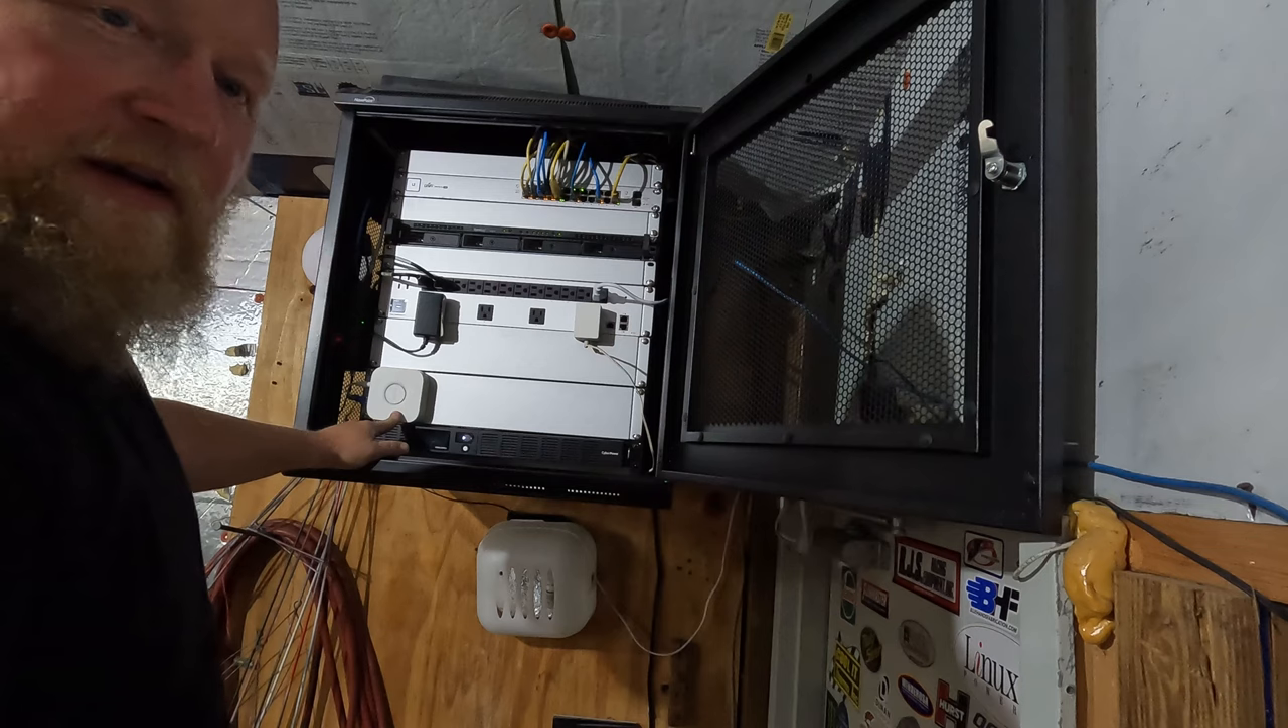And I've mounted my Phillips Hue here just on the front of this blanking panel.